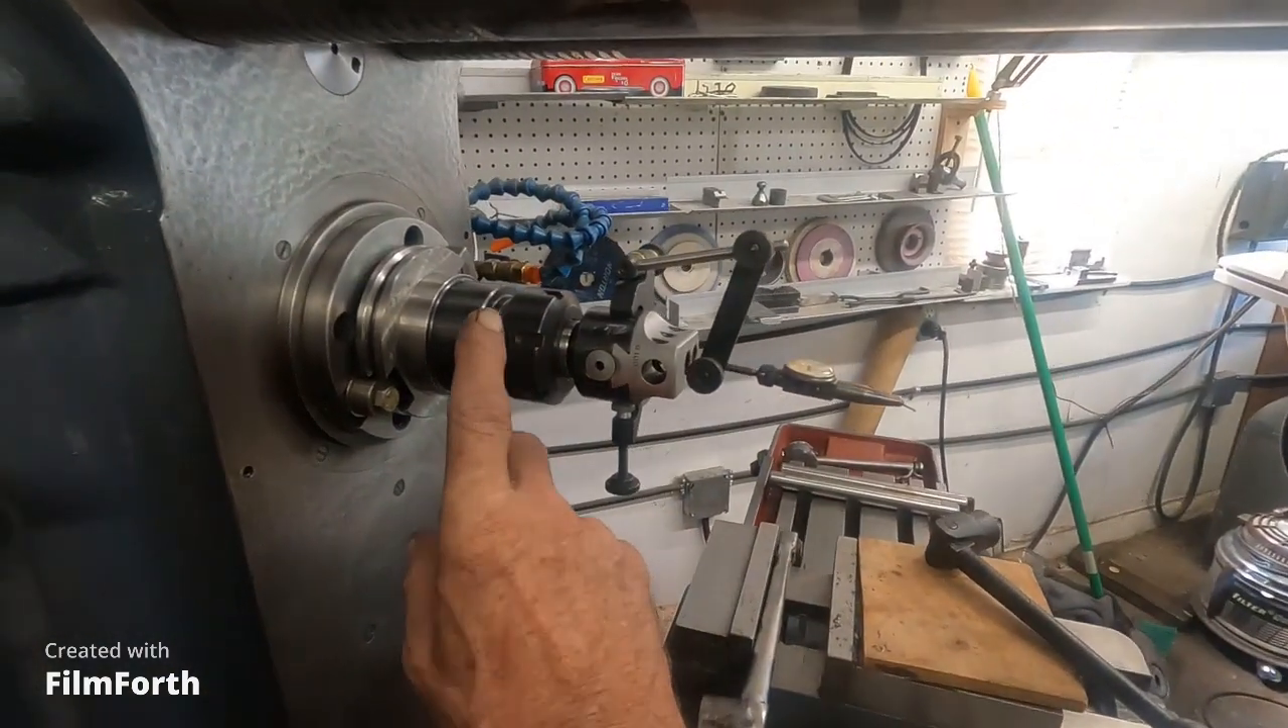So I took that drive shaft out and I got a ER -40 collet chuck in here.